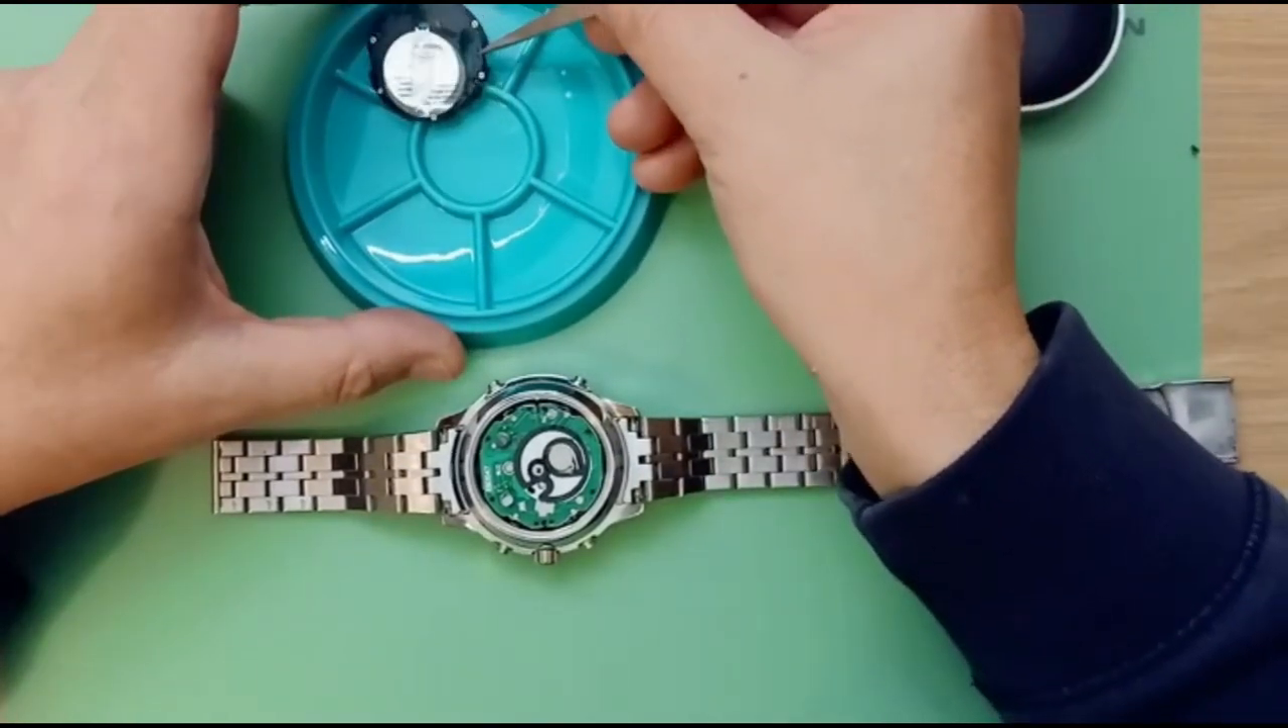So the circuit board's now back in place and last but not least the circuit board cover.